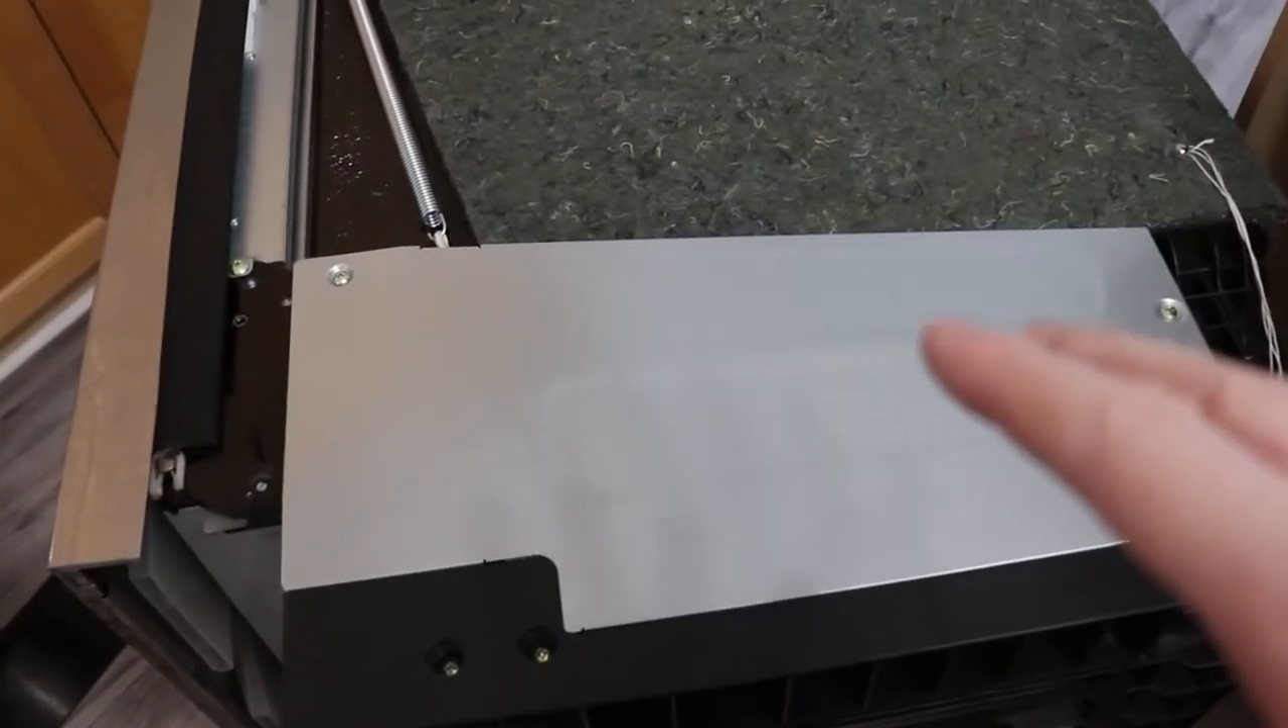All right we just put that panel back on there.